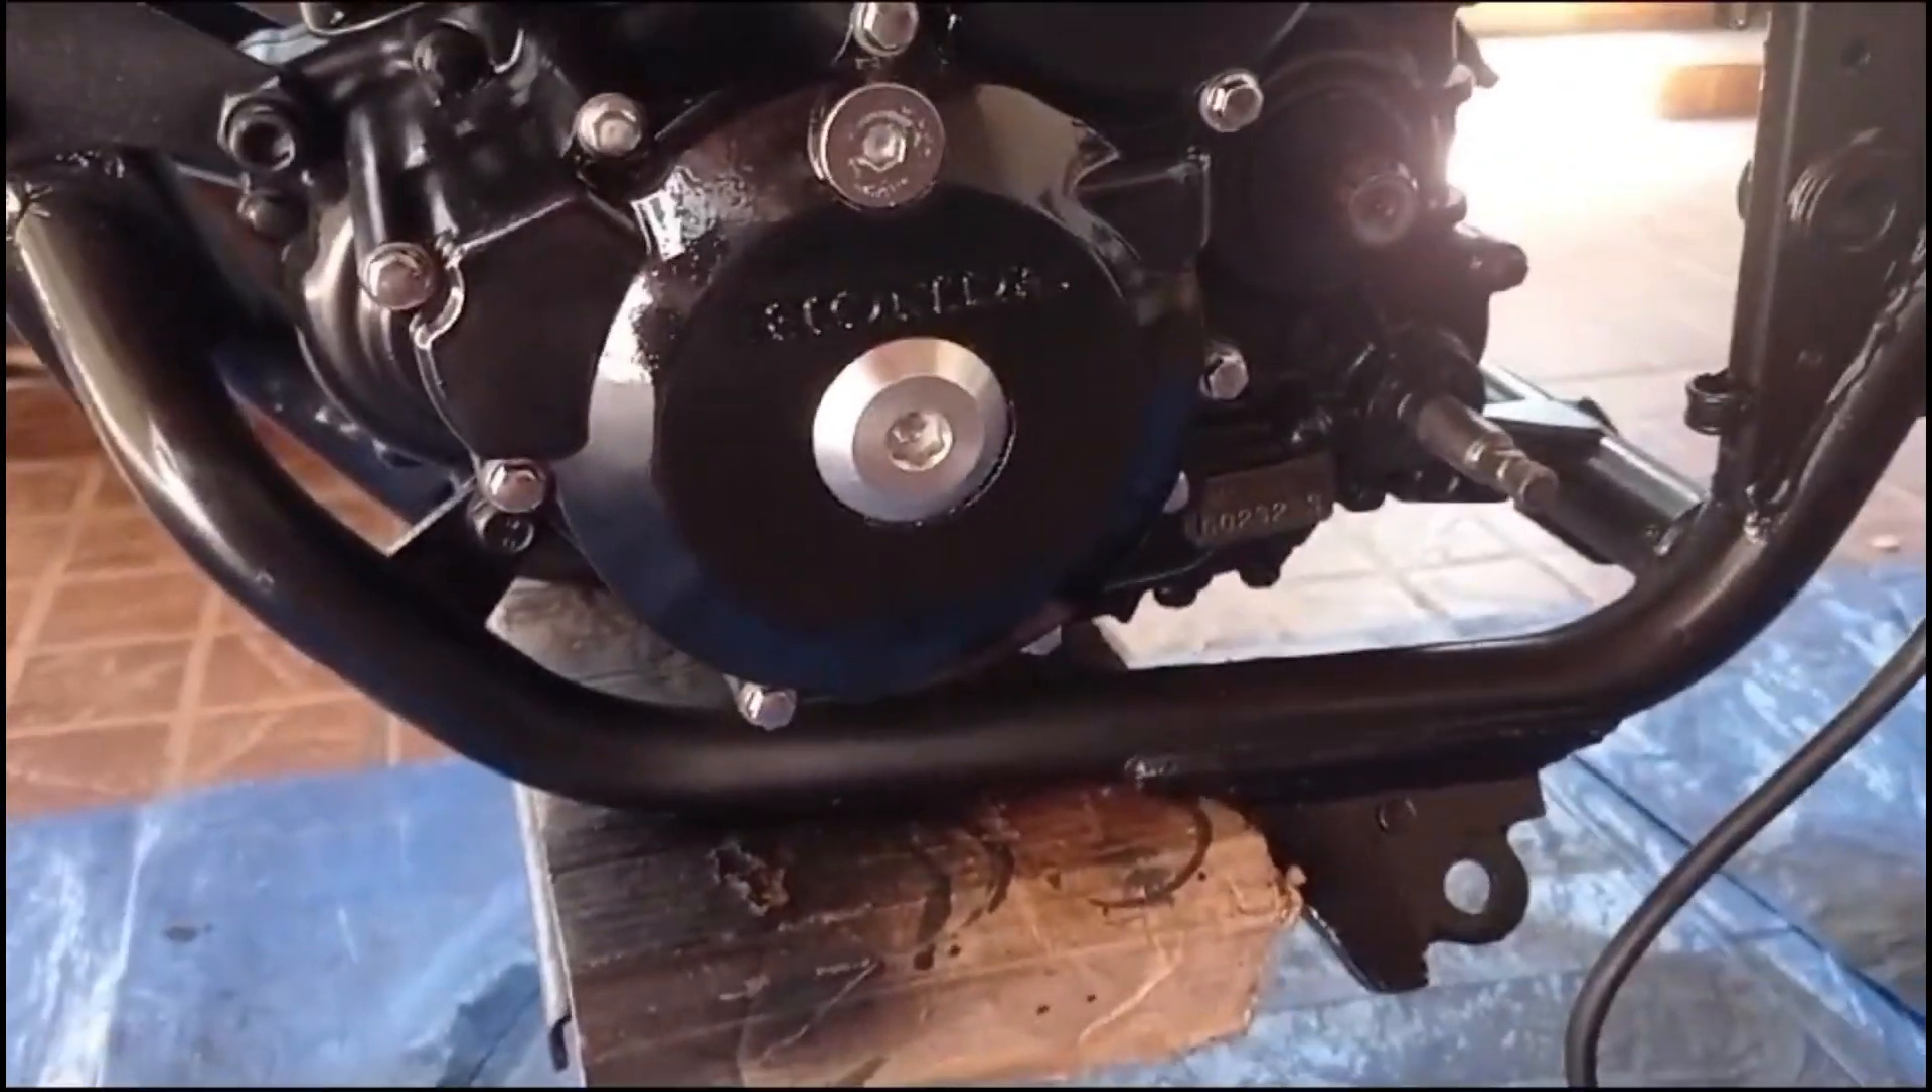Coloquei todos os parafusos, a tampinha.